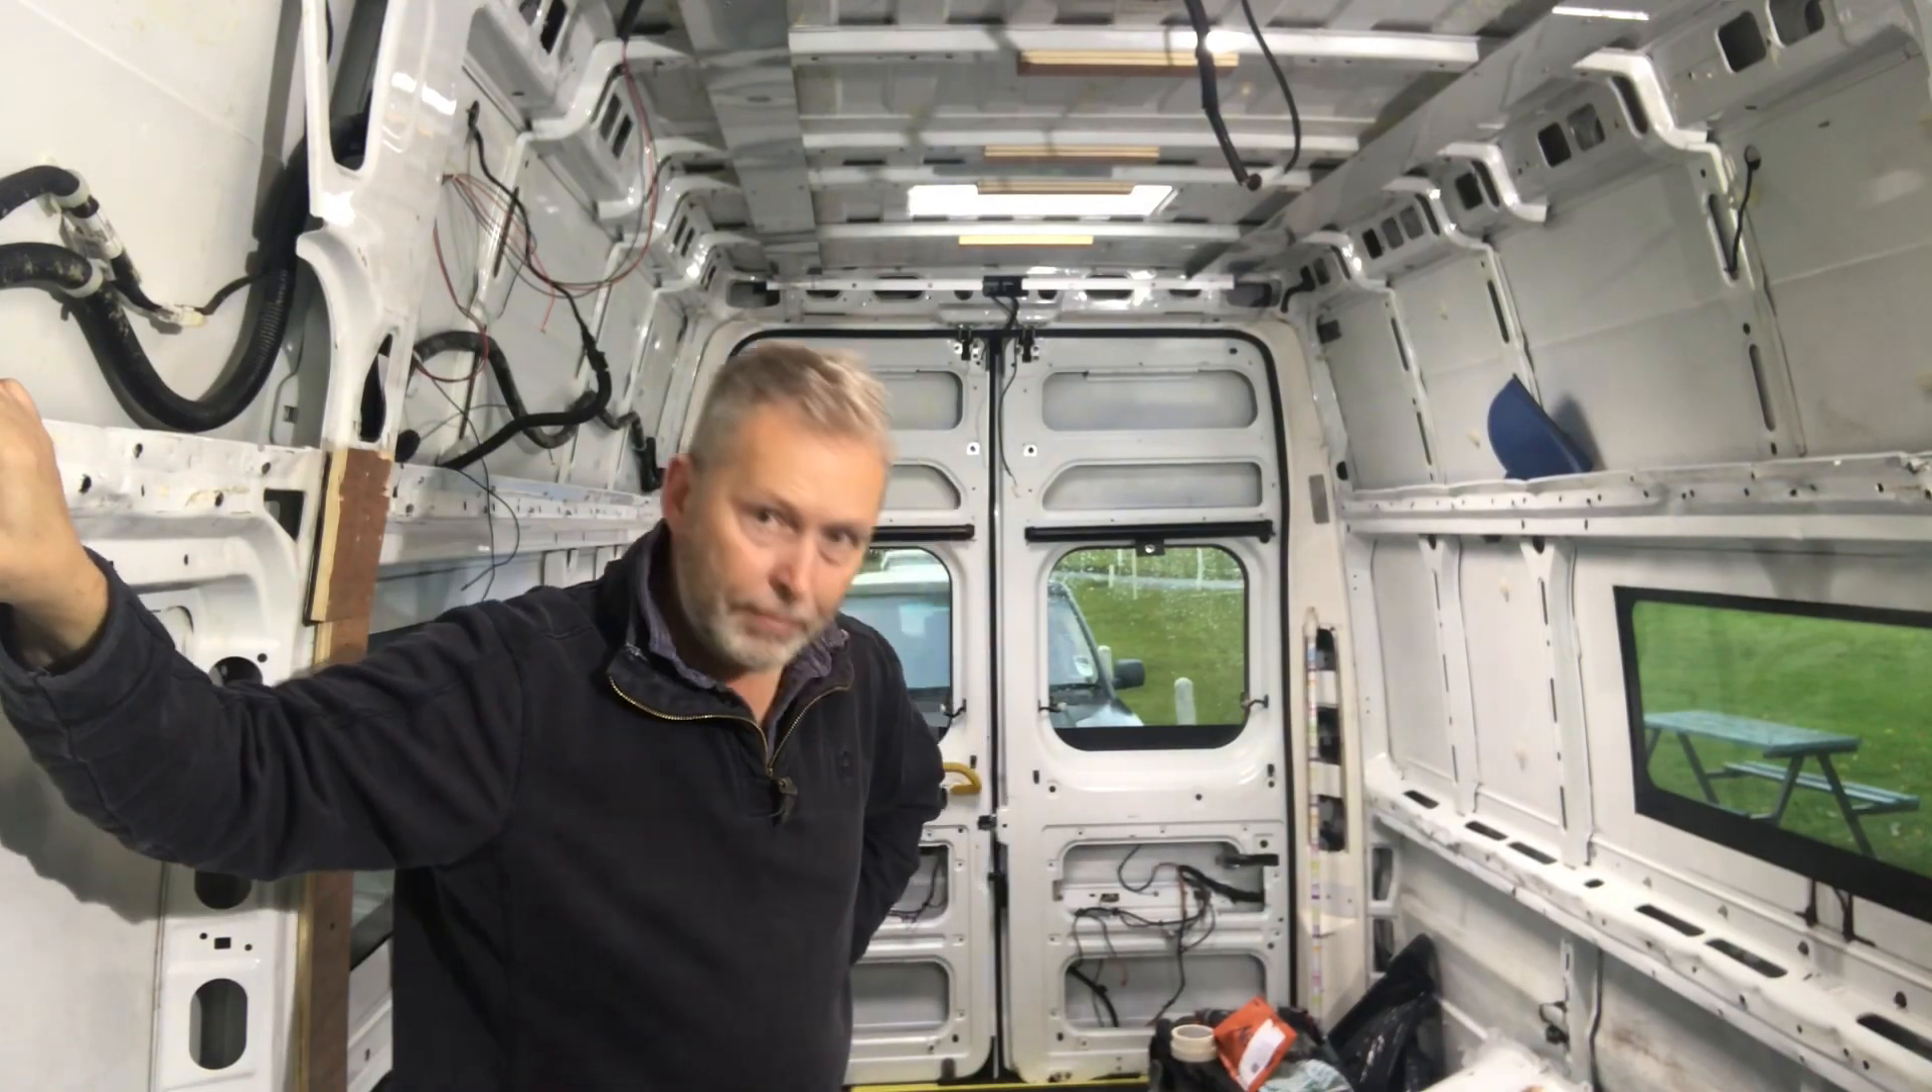So we've got some wires still left in the van and as you can see we're back to the main carcass of the van.